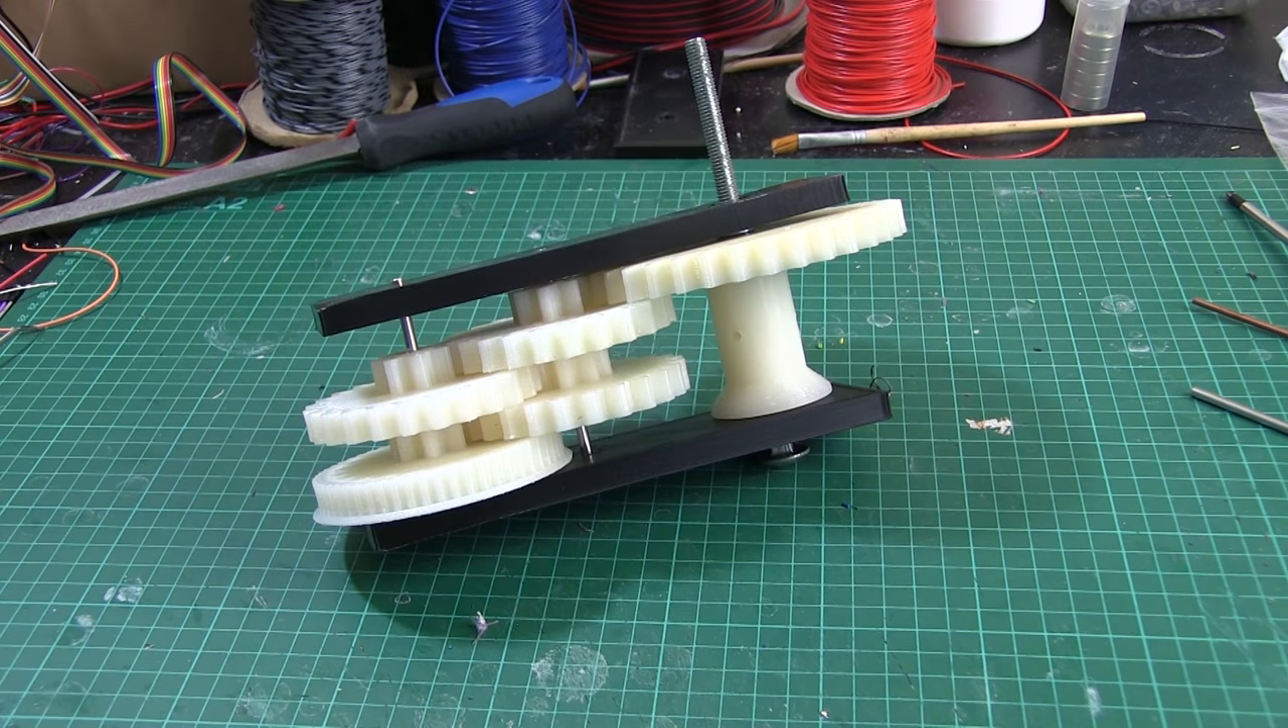So now I've got the big gear in.